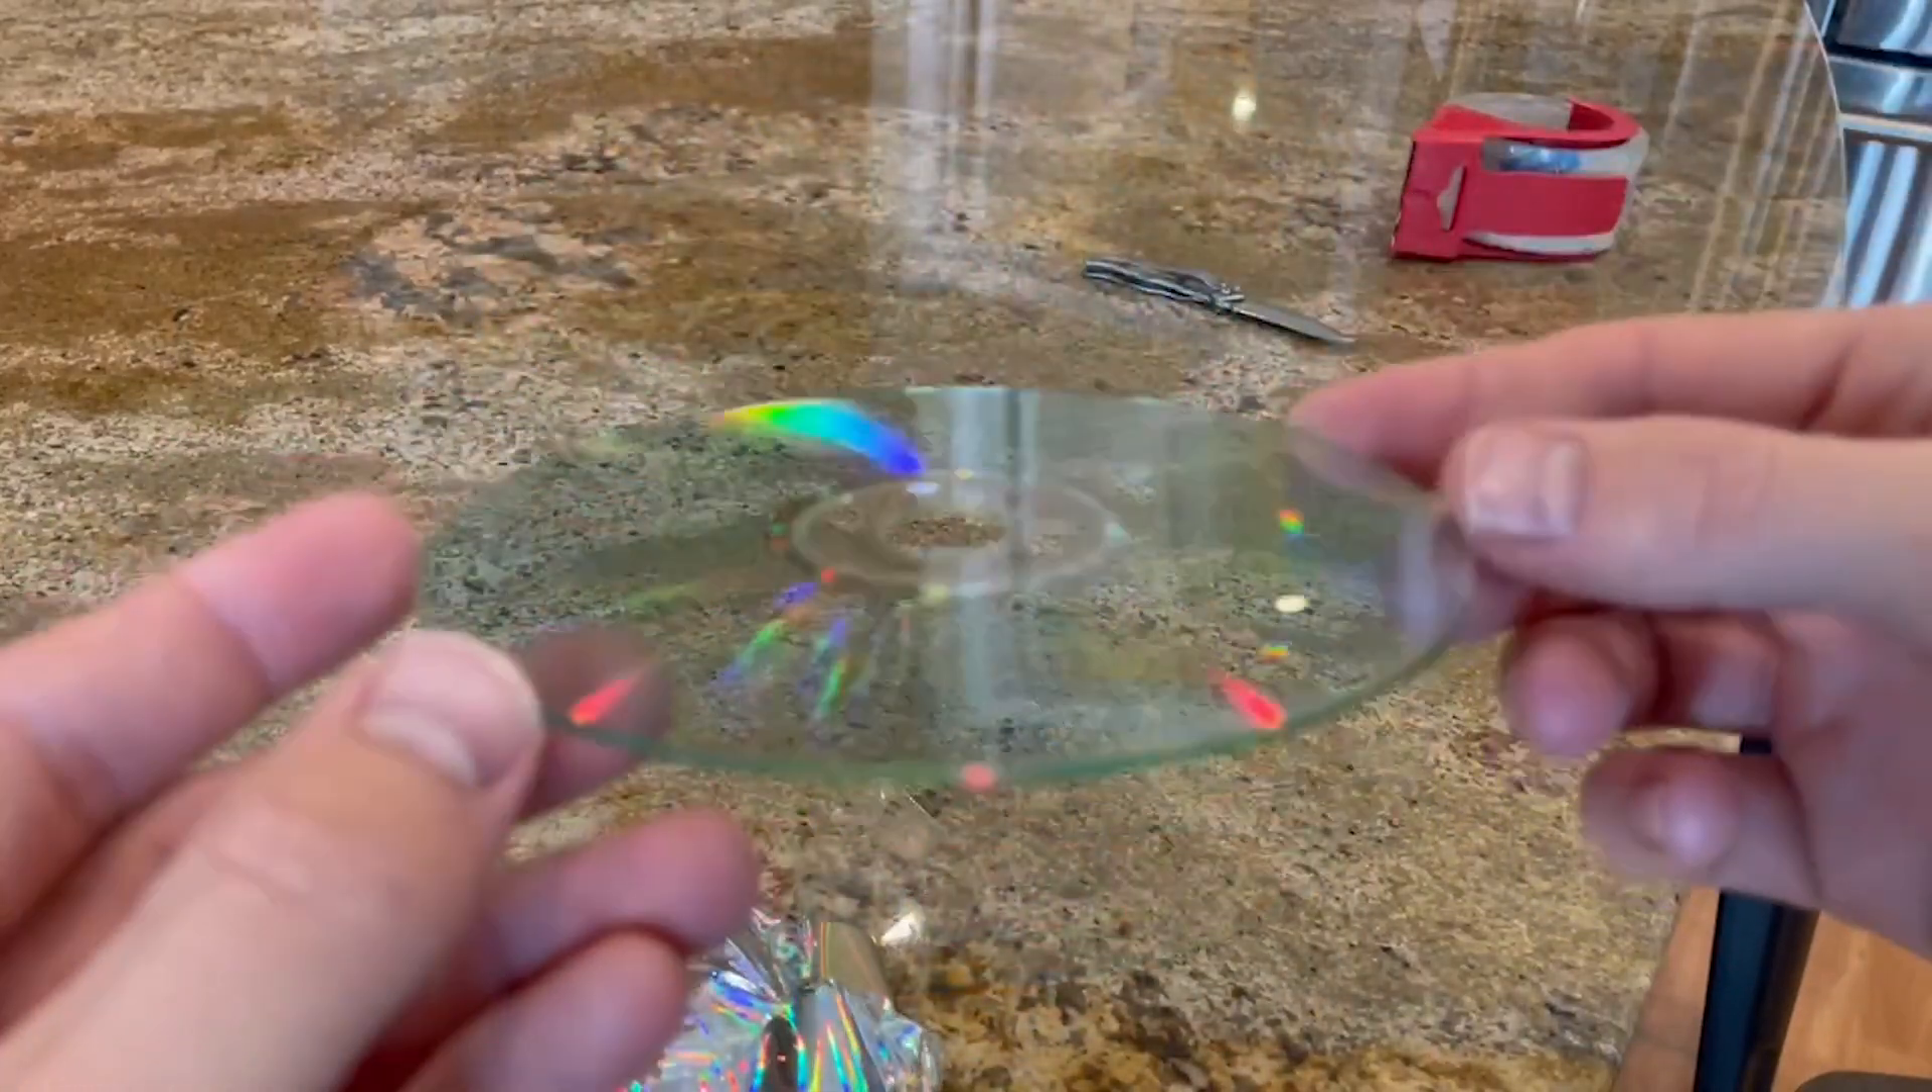I was able to remove the film and it leaves us with this surface.